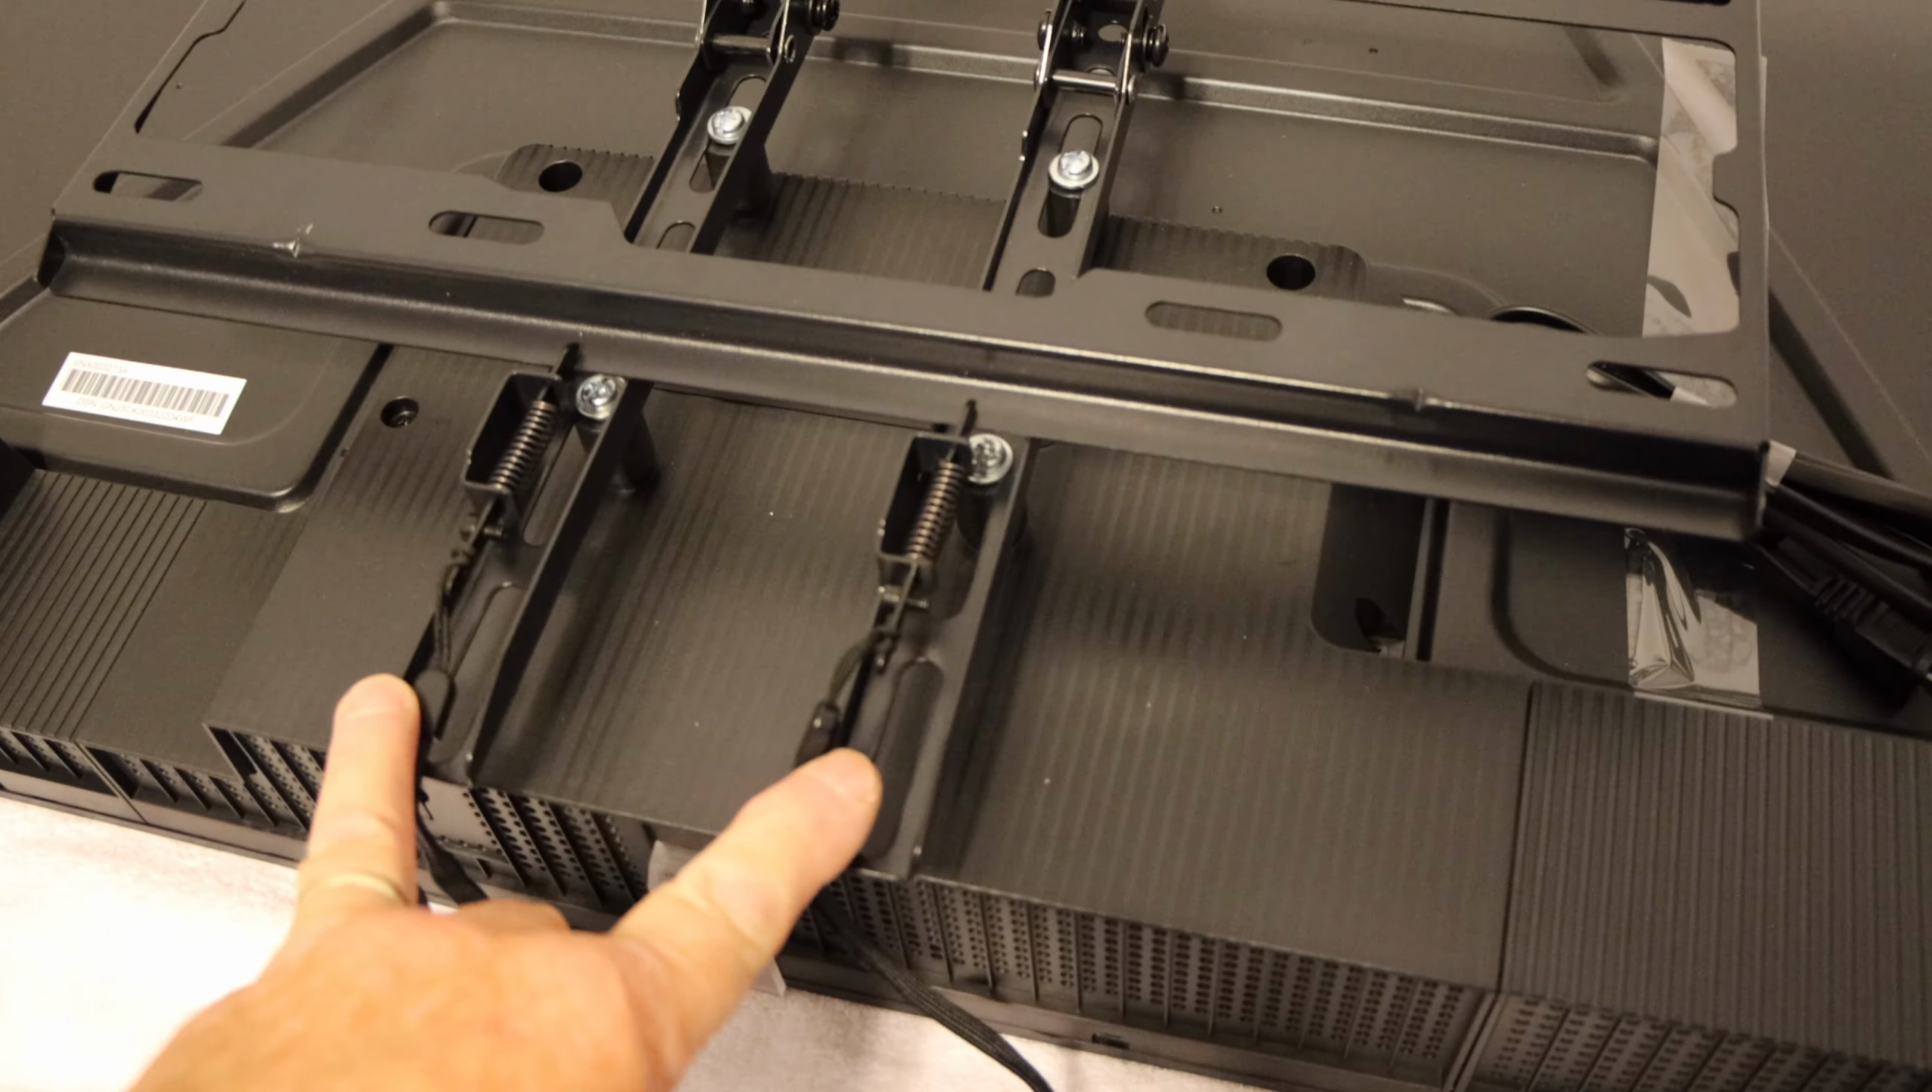Okay so now we have our our bracket mounted onto the TV set itself we know that this is the bottom of the TV down here.